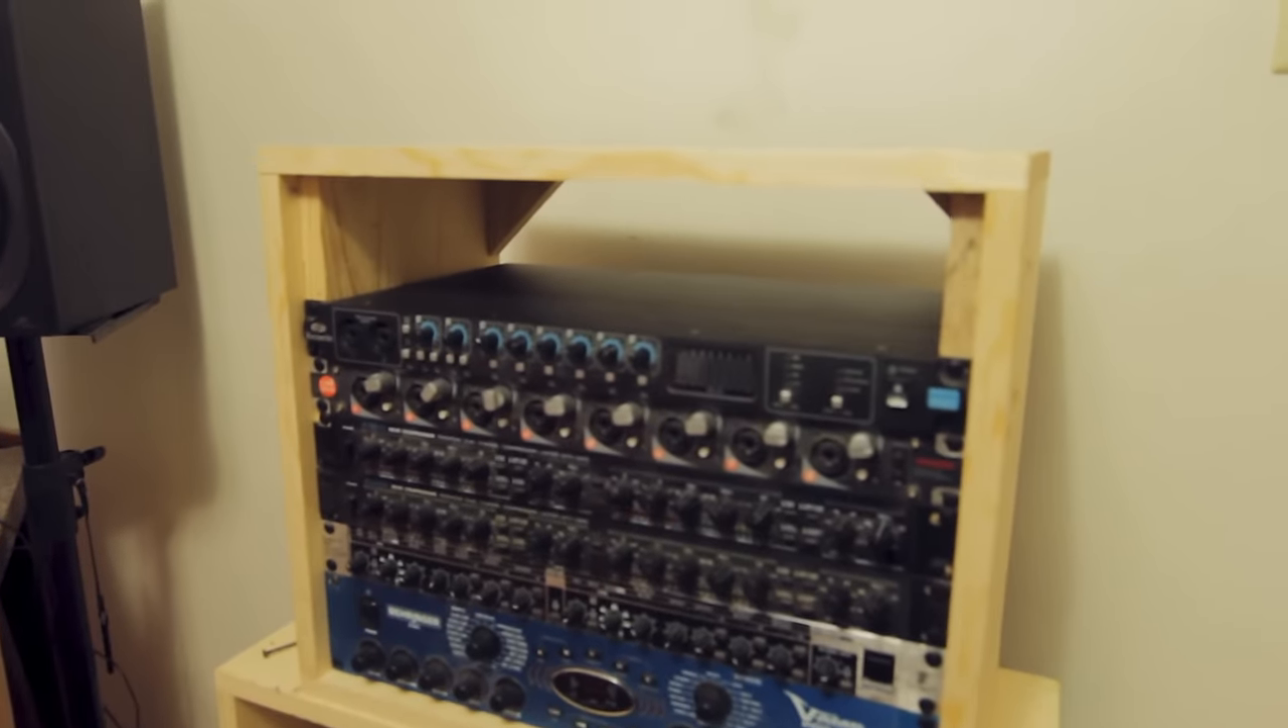All right guys got this little rack popped together here.